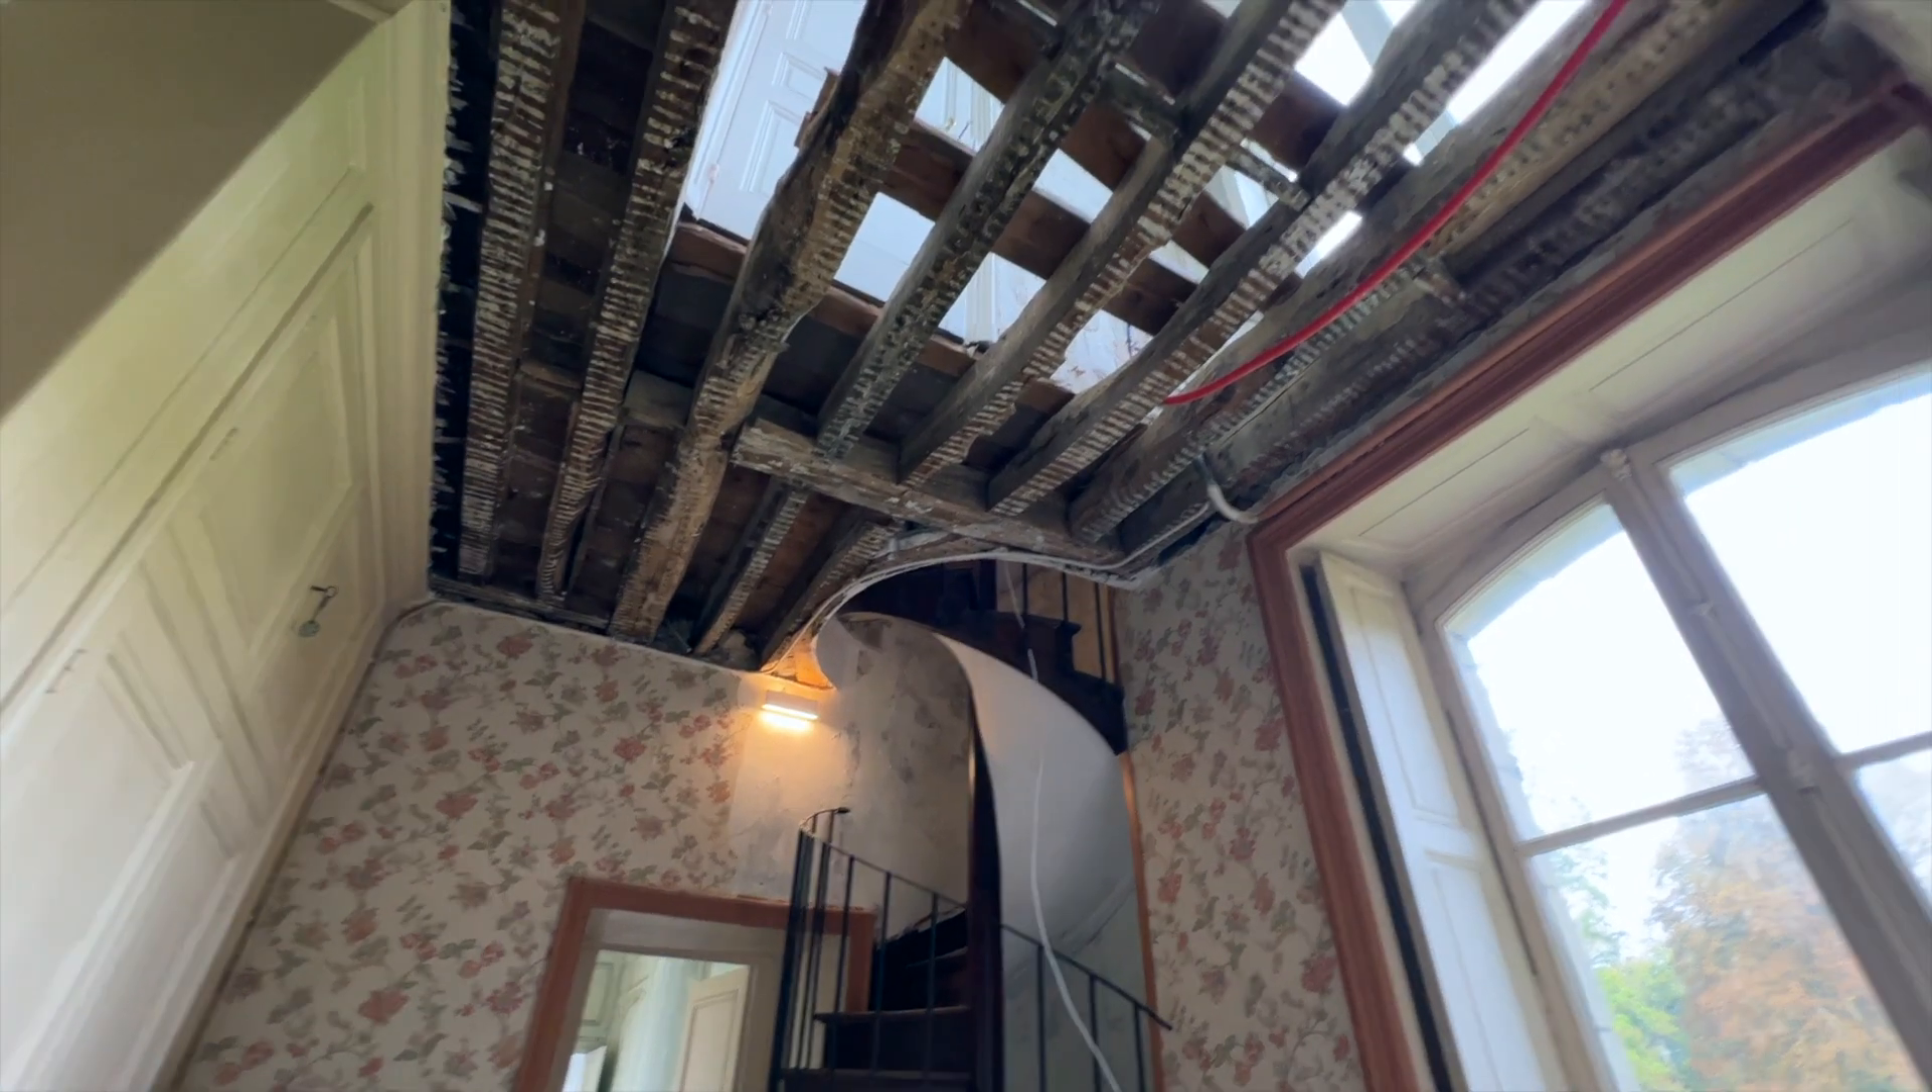So here we are downstairs in the hallway and you've taken the ceiling down quite nicely. I got it all down.